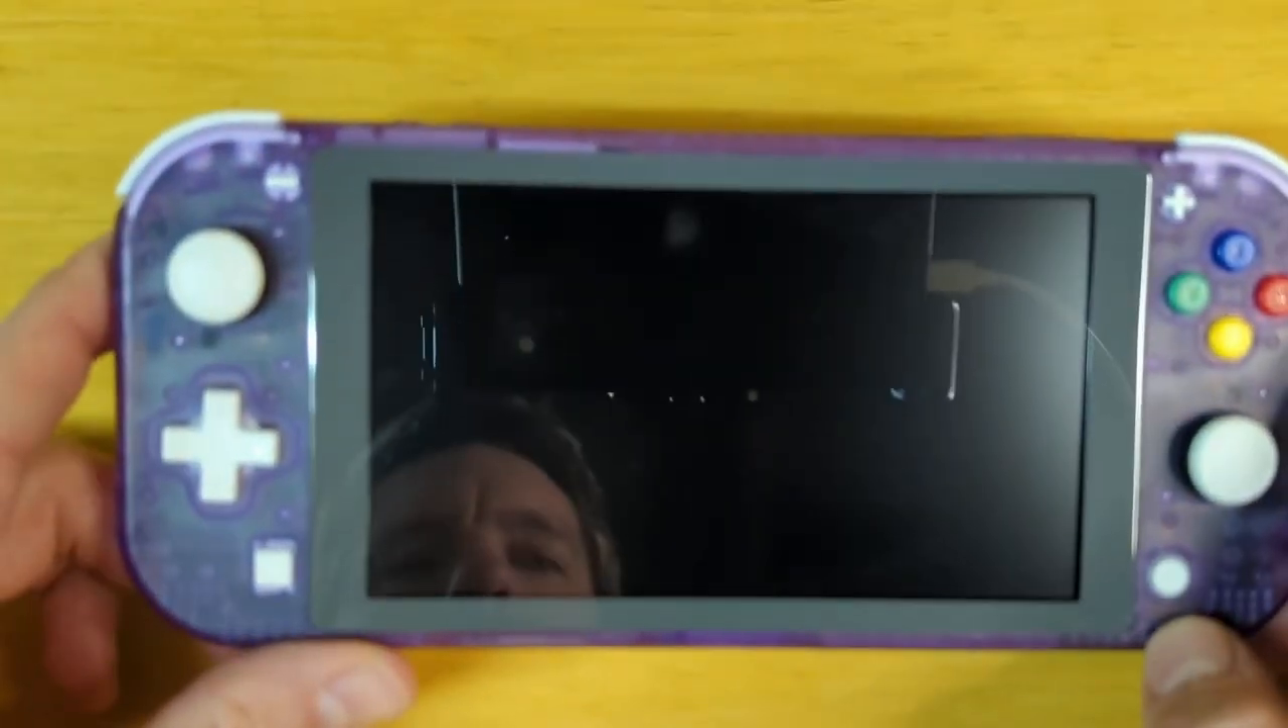And with that, our Nintendo Switch Lite Shell Swap is complete.